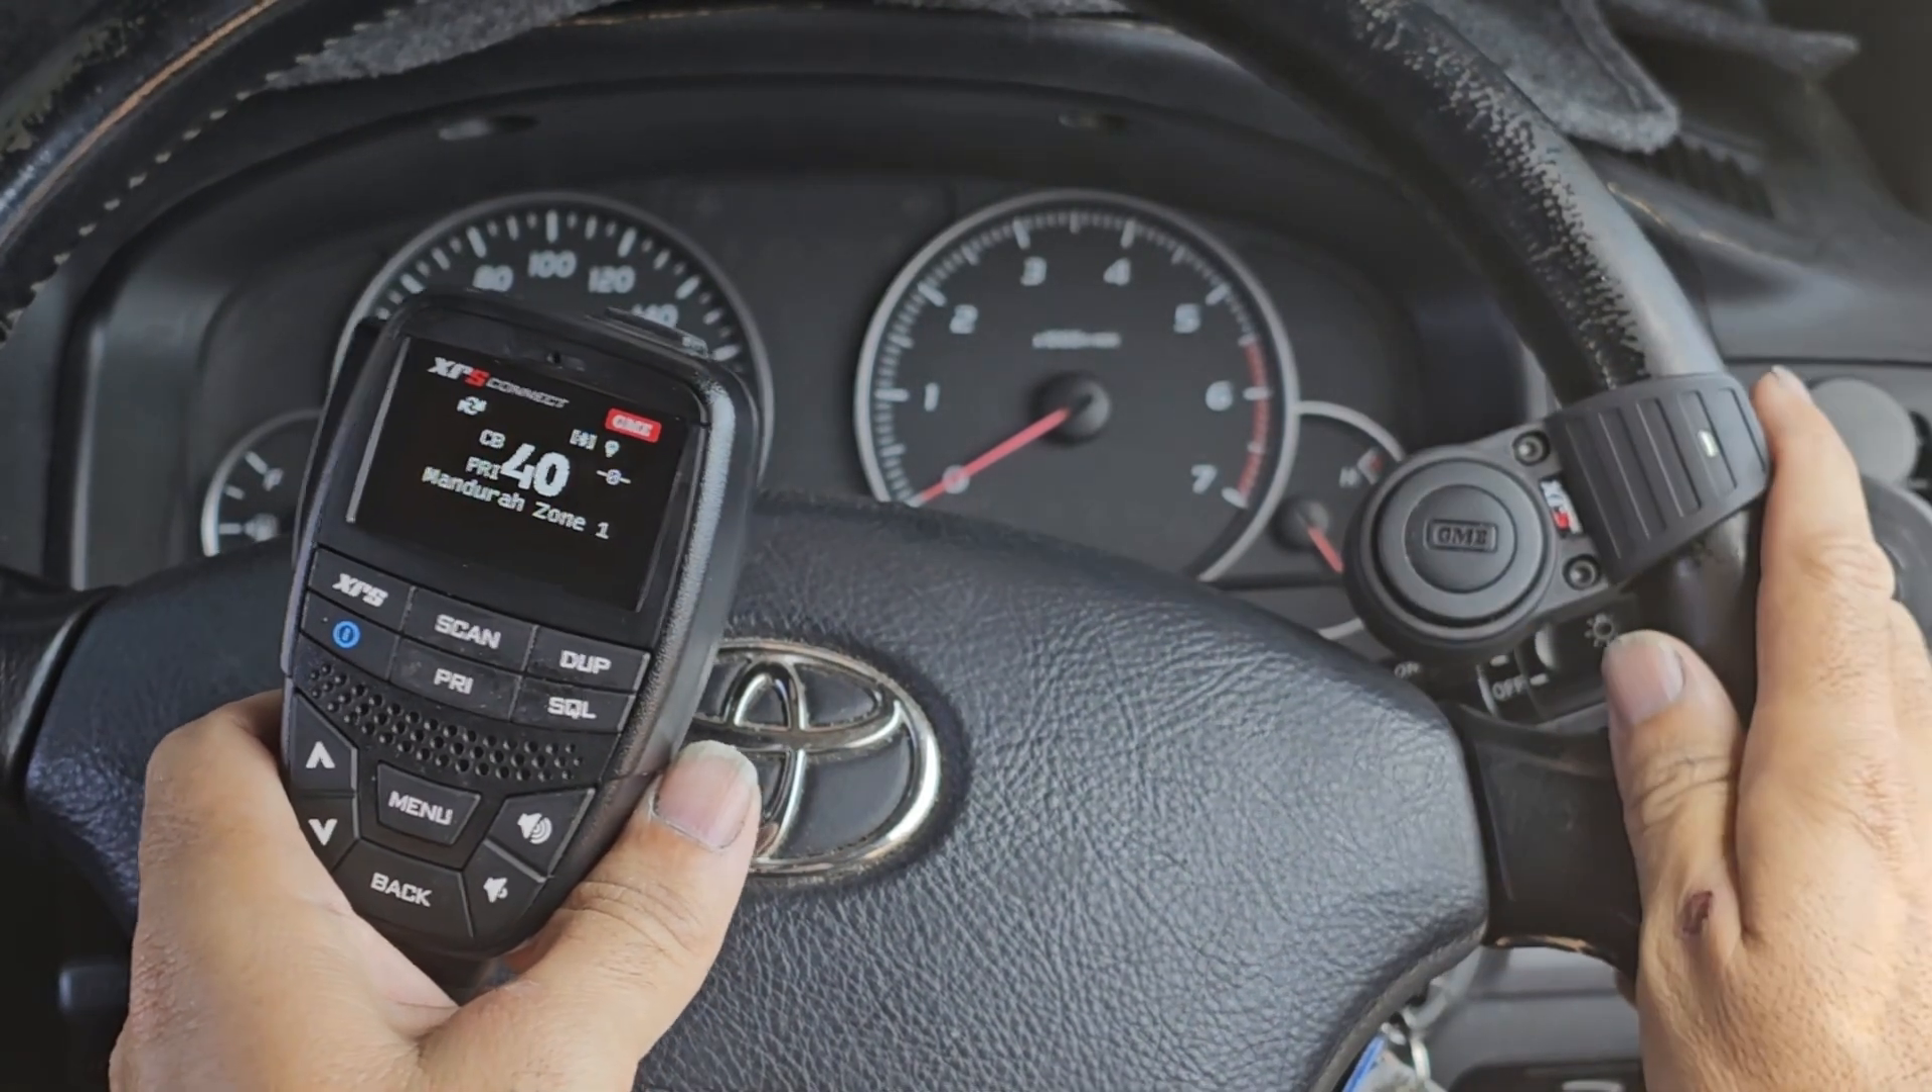Alright, we've got our module all installed on the steering wheel mounted where we want it.